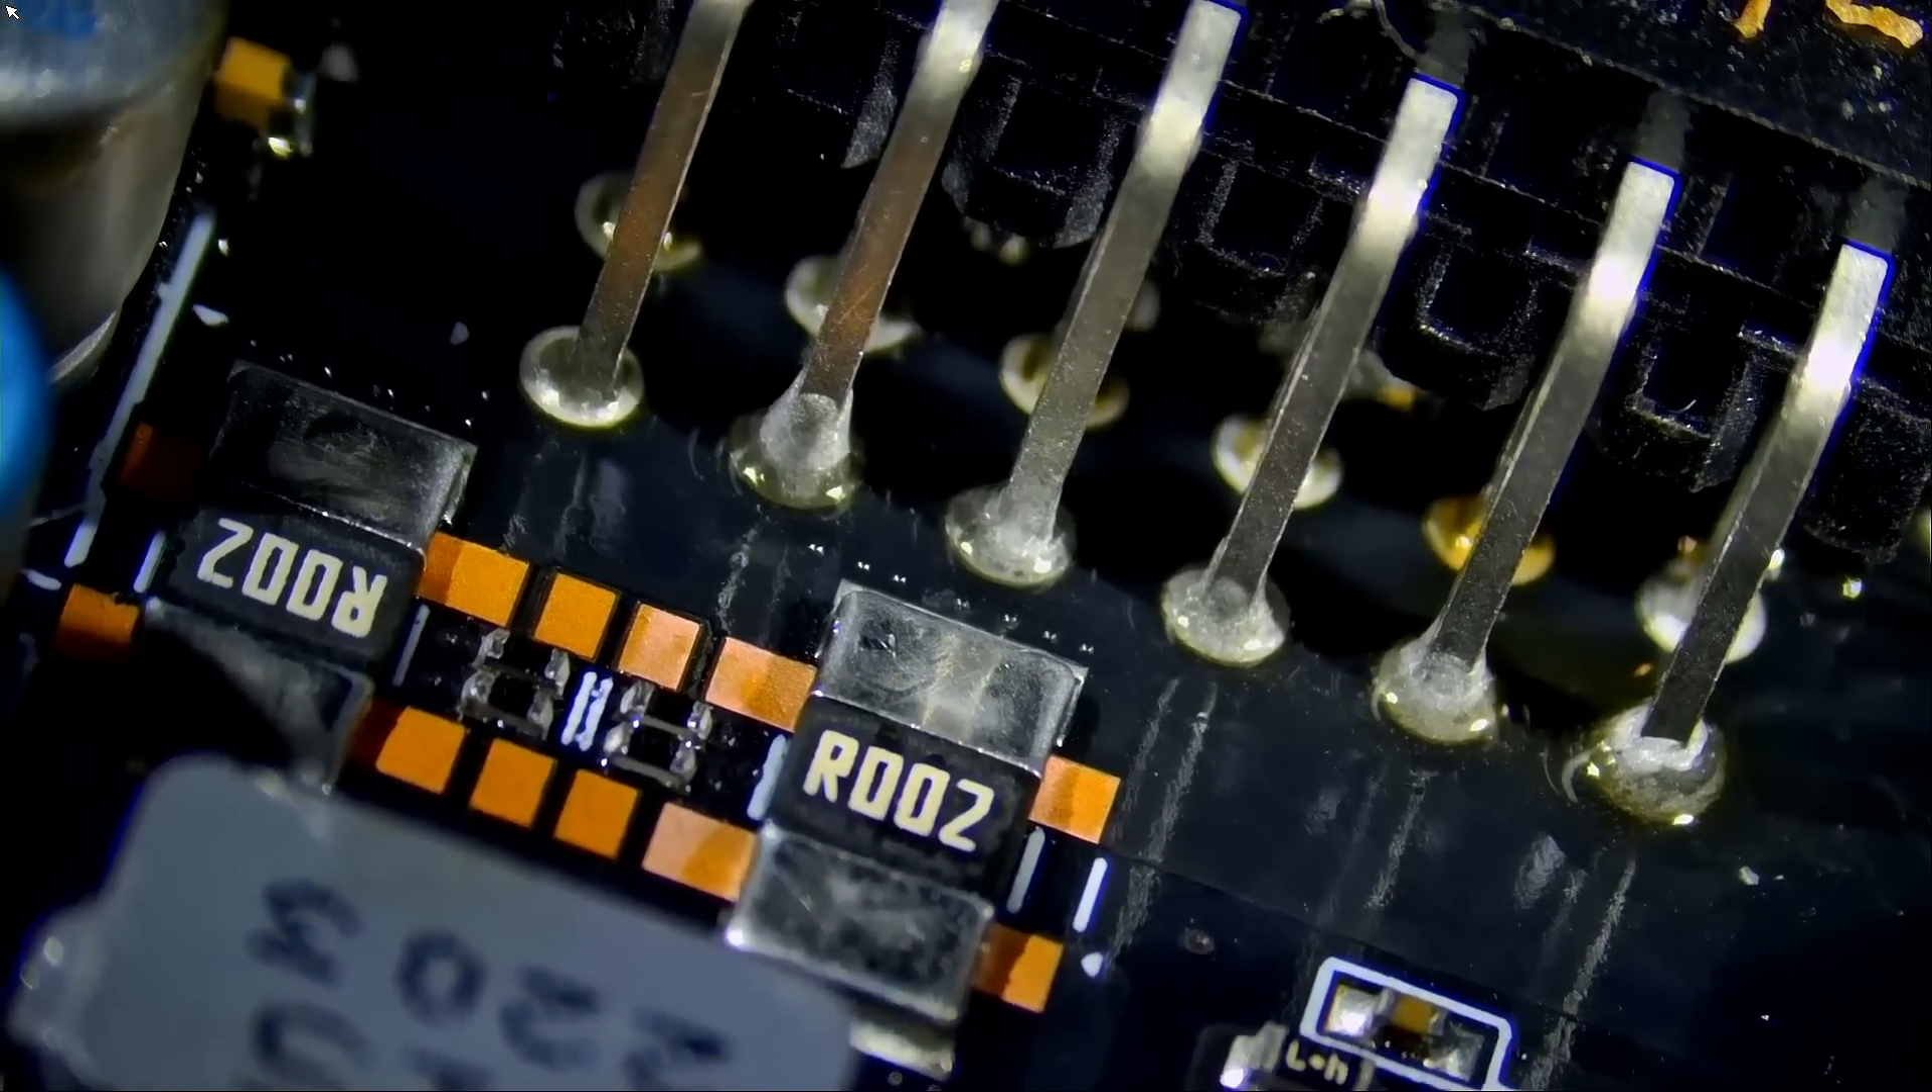Every single pin has solder that made its way all the way from back of the board to front of the board.